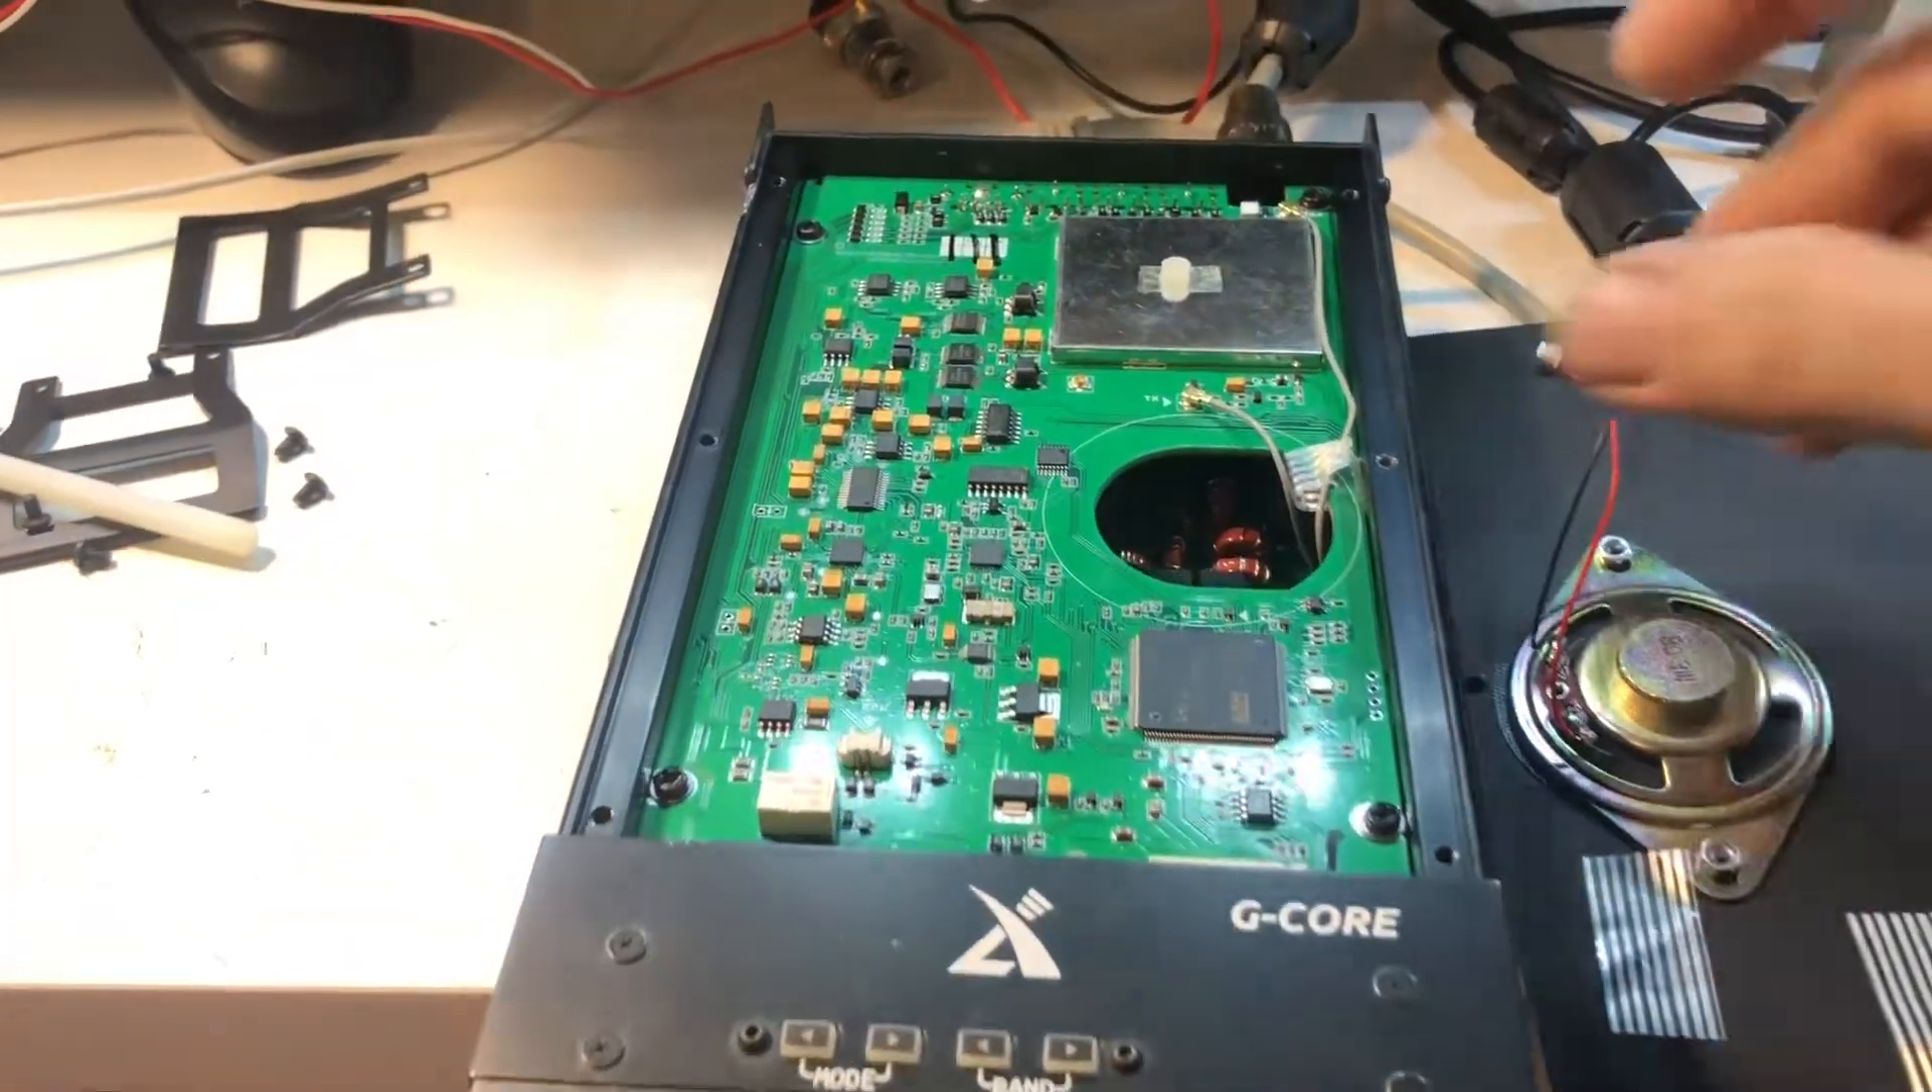Okay, the front faceplate's back on.